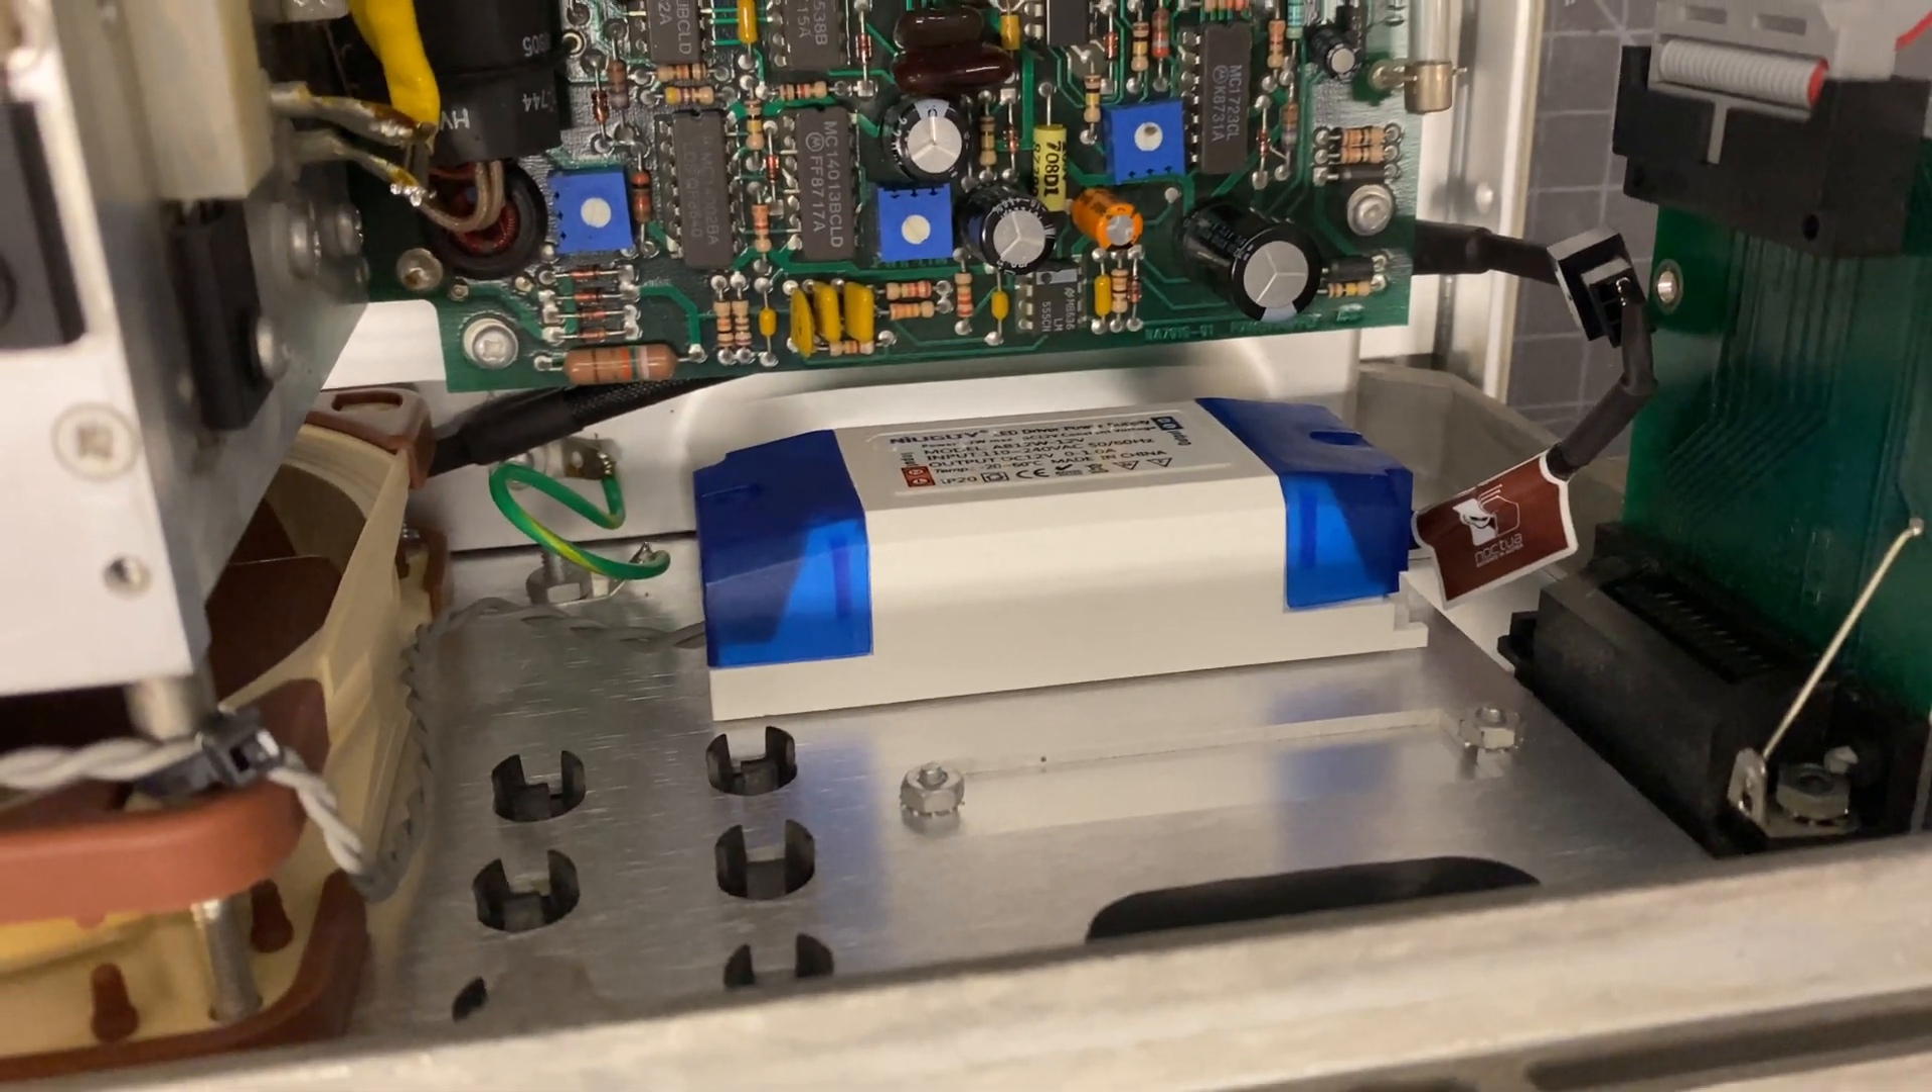The installation is complete. I've got the little power supply module double-sided taped here.